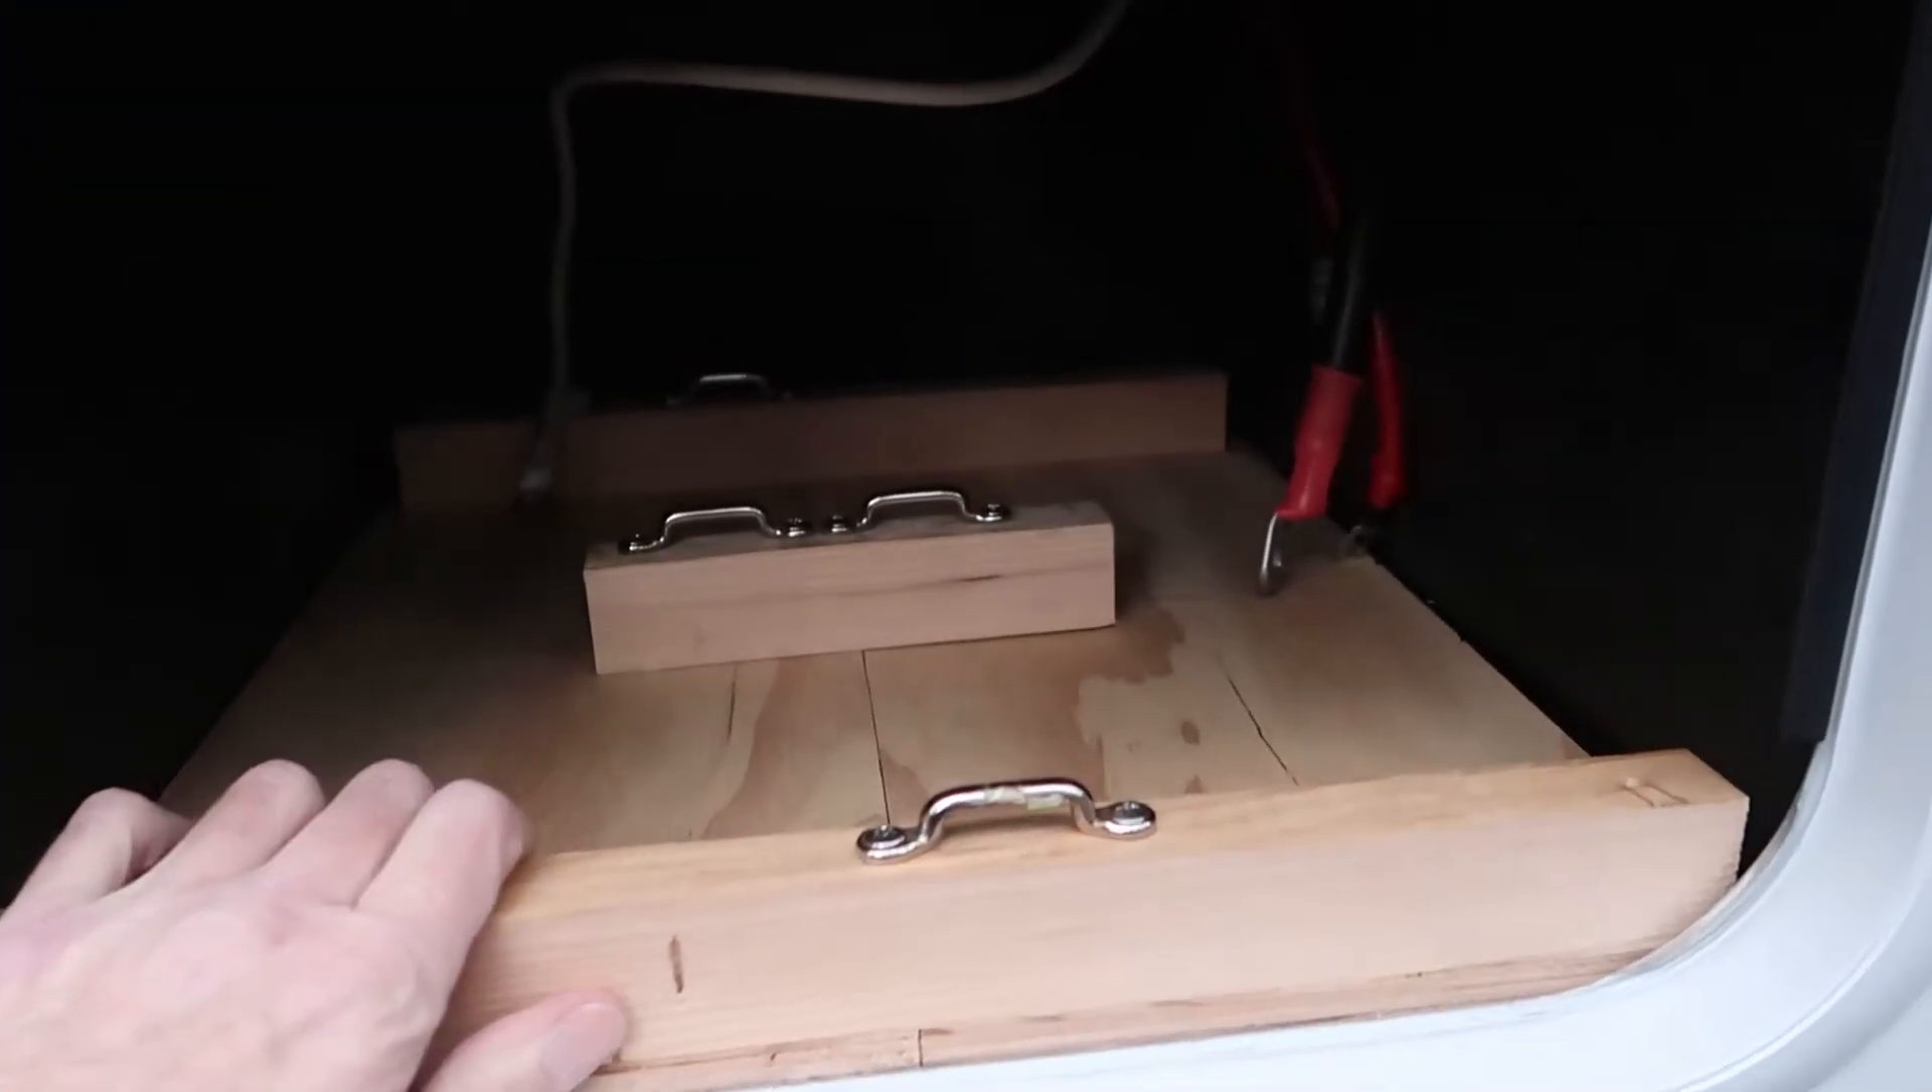New battery tray is in place.